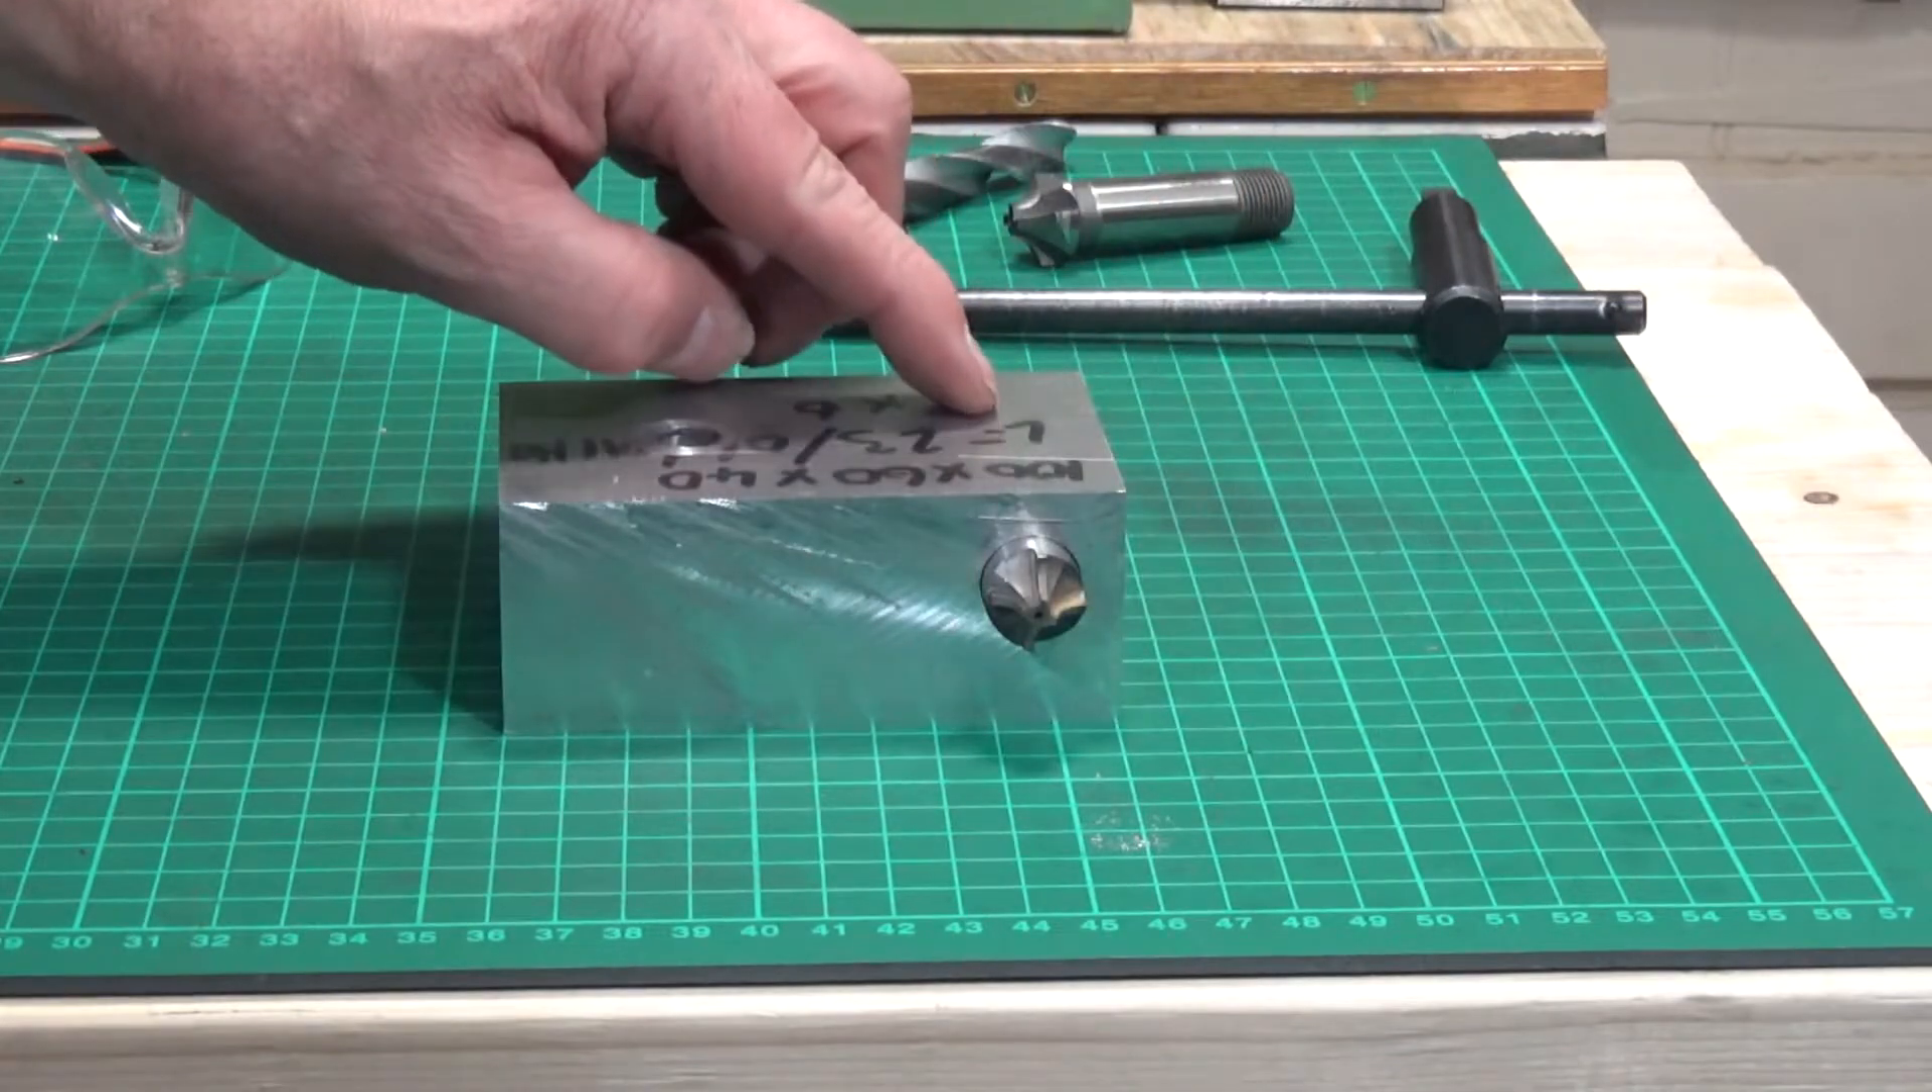We've got our 16mm hole all the way through at the right height and the cutters fit nicely into there like that.